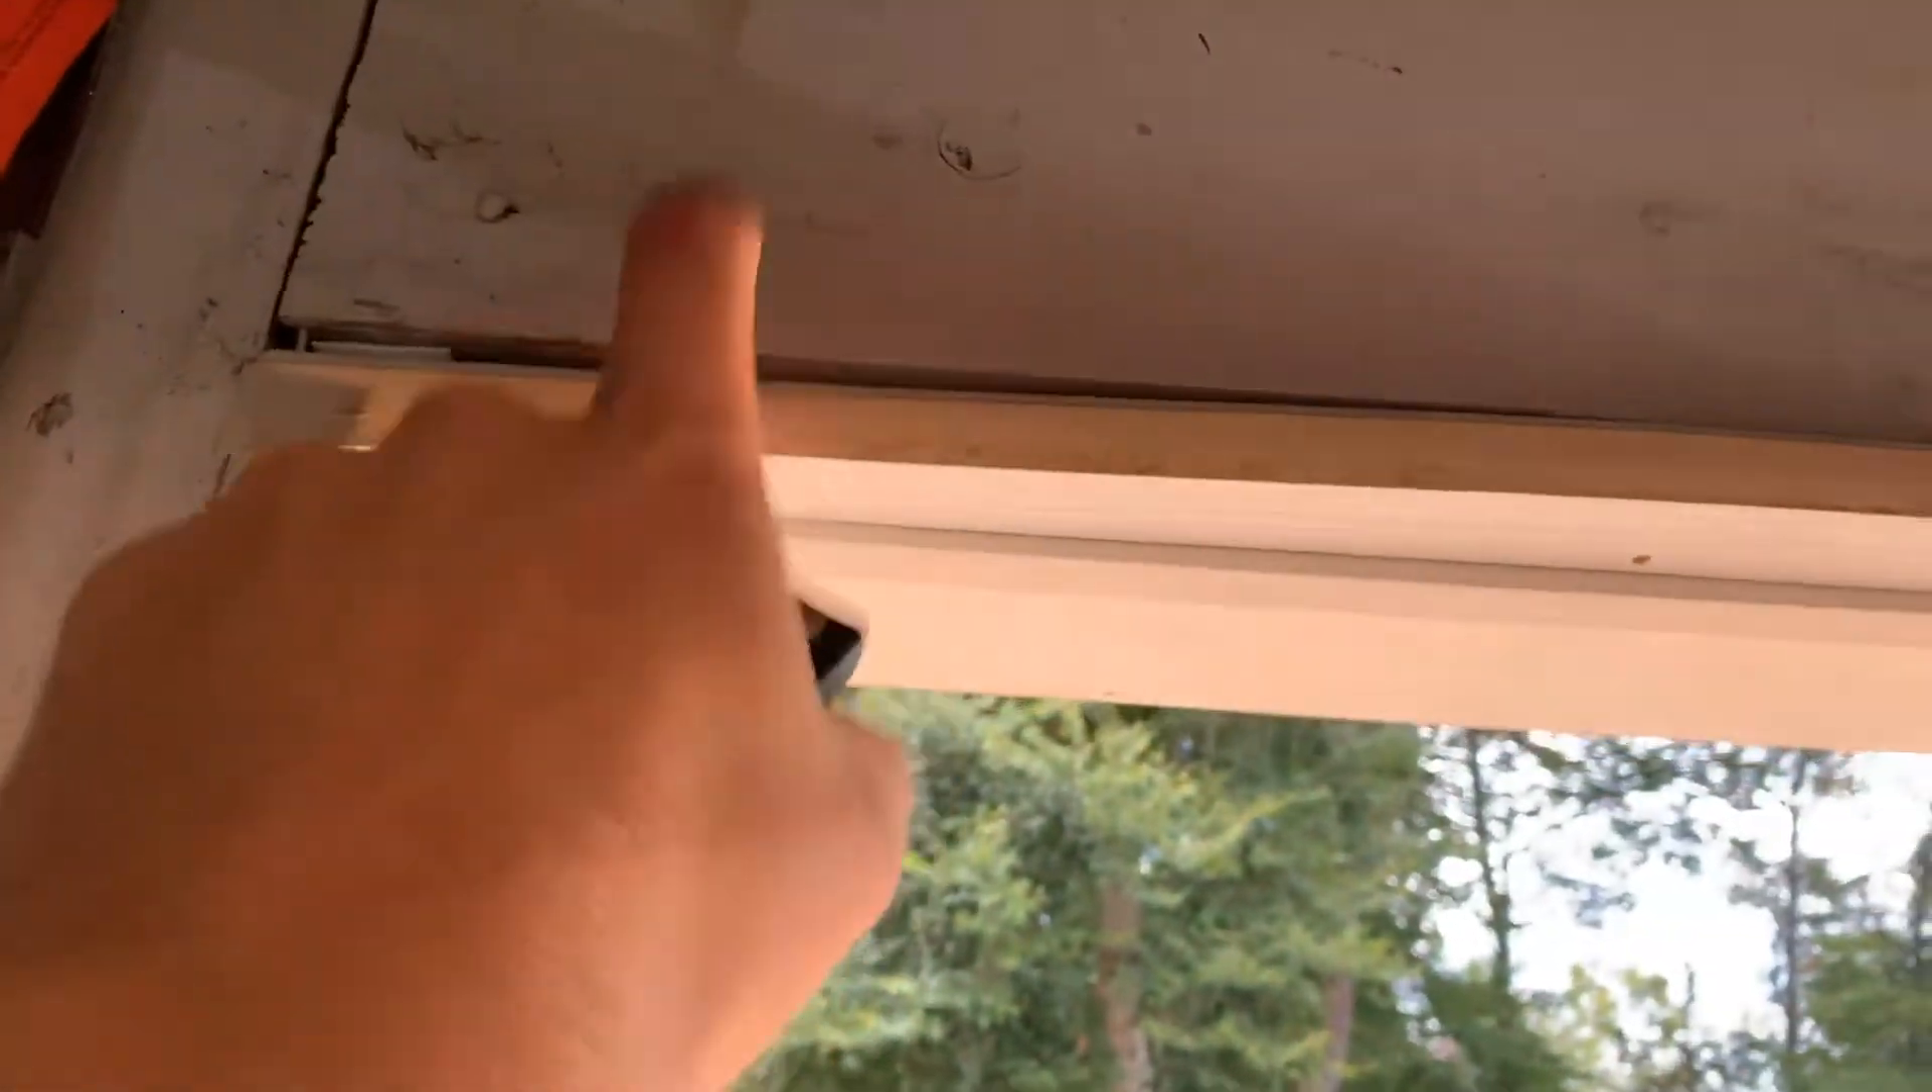You can see there's gaps up here because the guy didn't do the framing right.